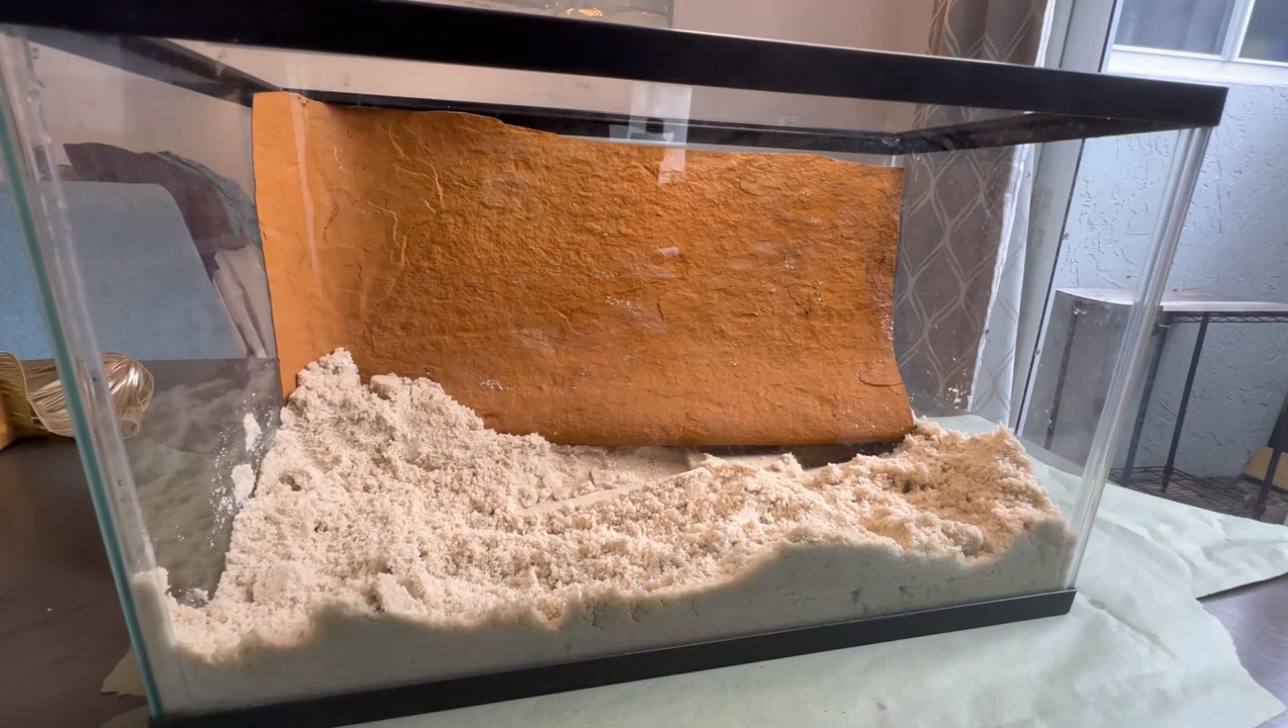The background is popping out a little too far, so I'll use some rocks to push it back.